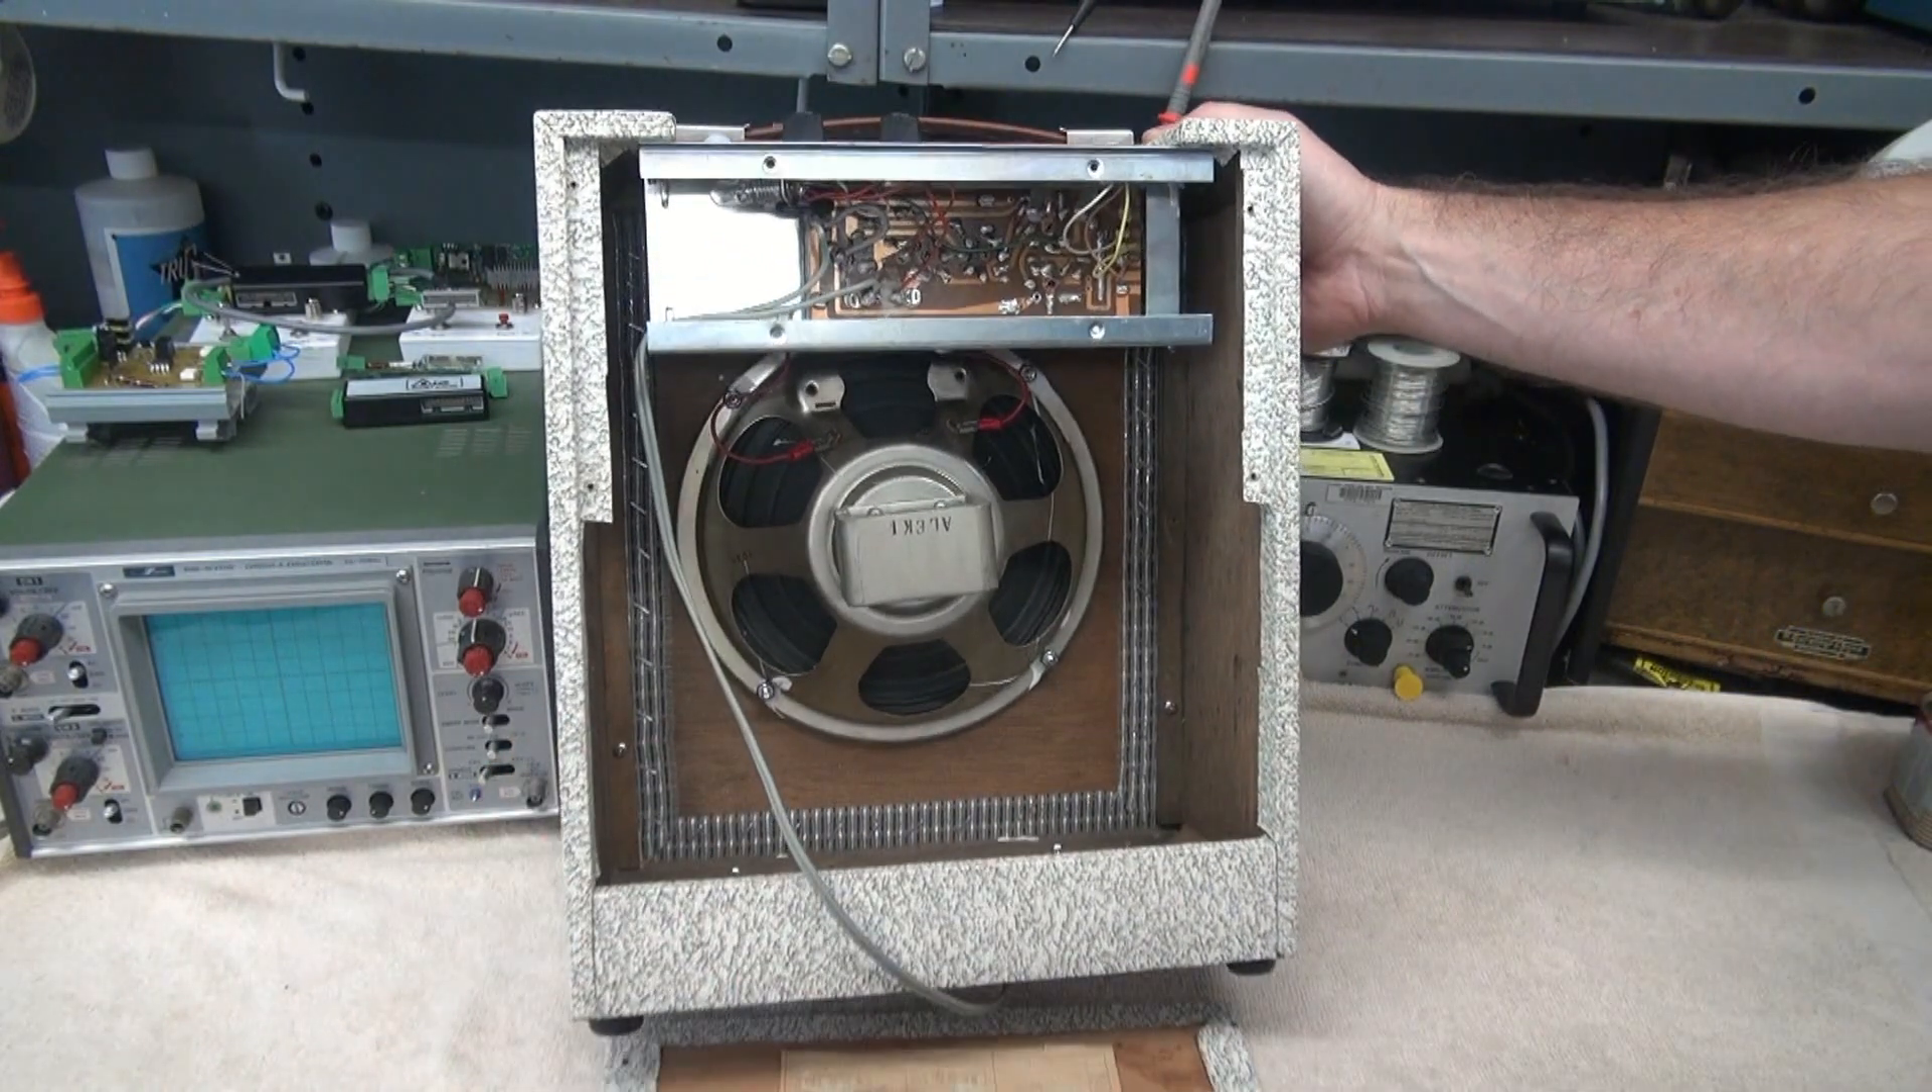I've already pulled the back panel off.